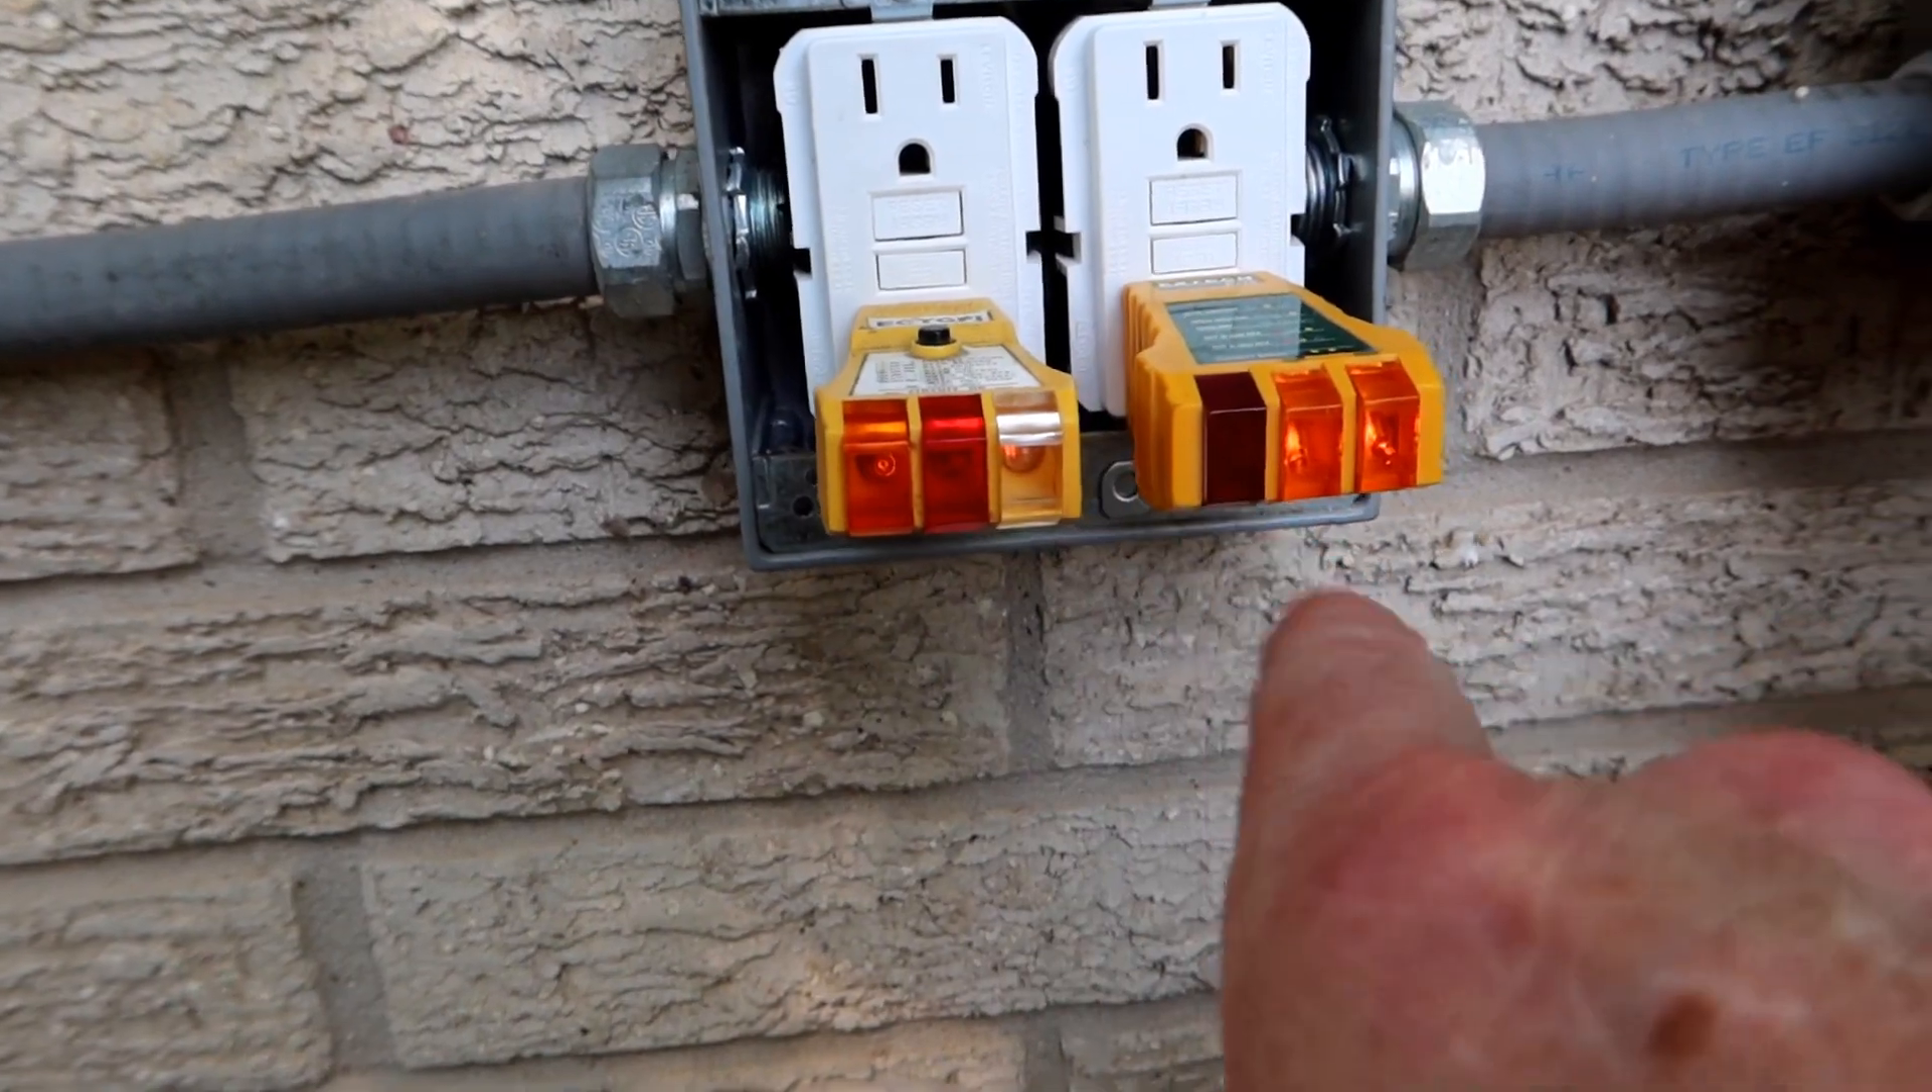Alright, got the outlets reinstalled in there. I've got the power back on again.